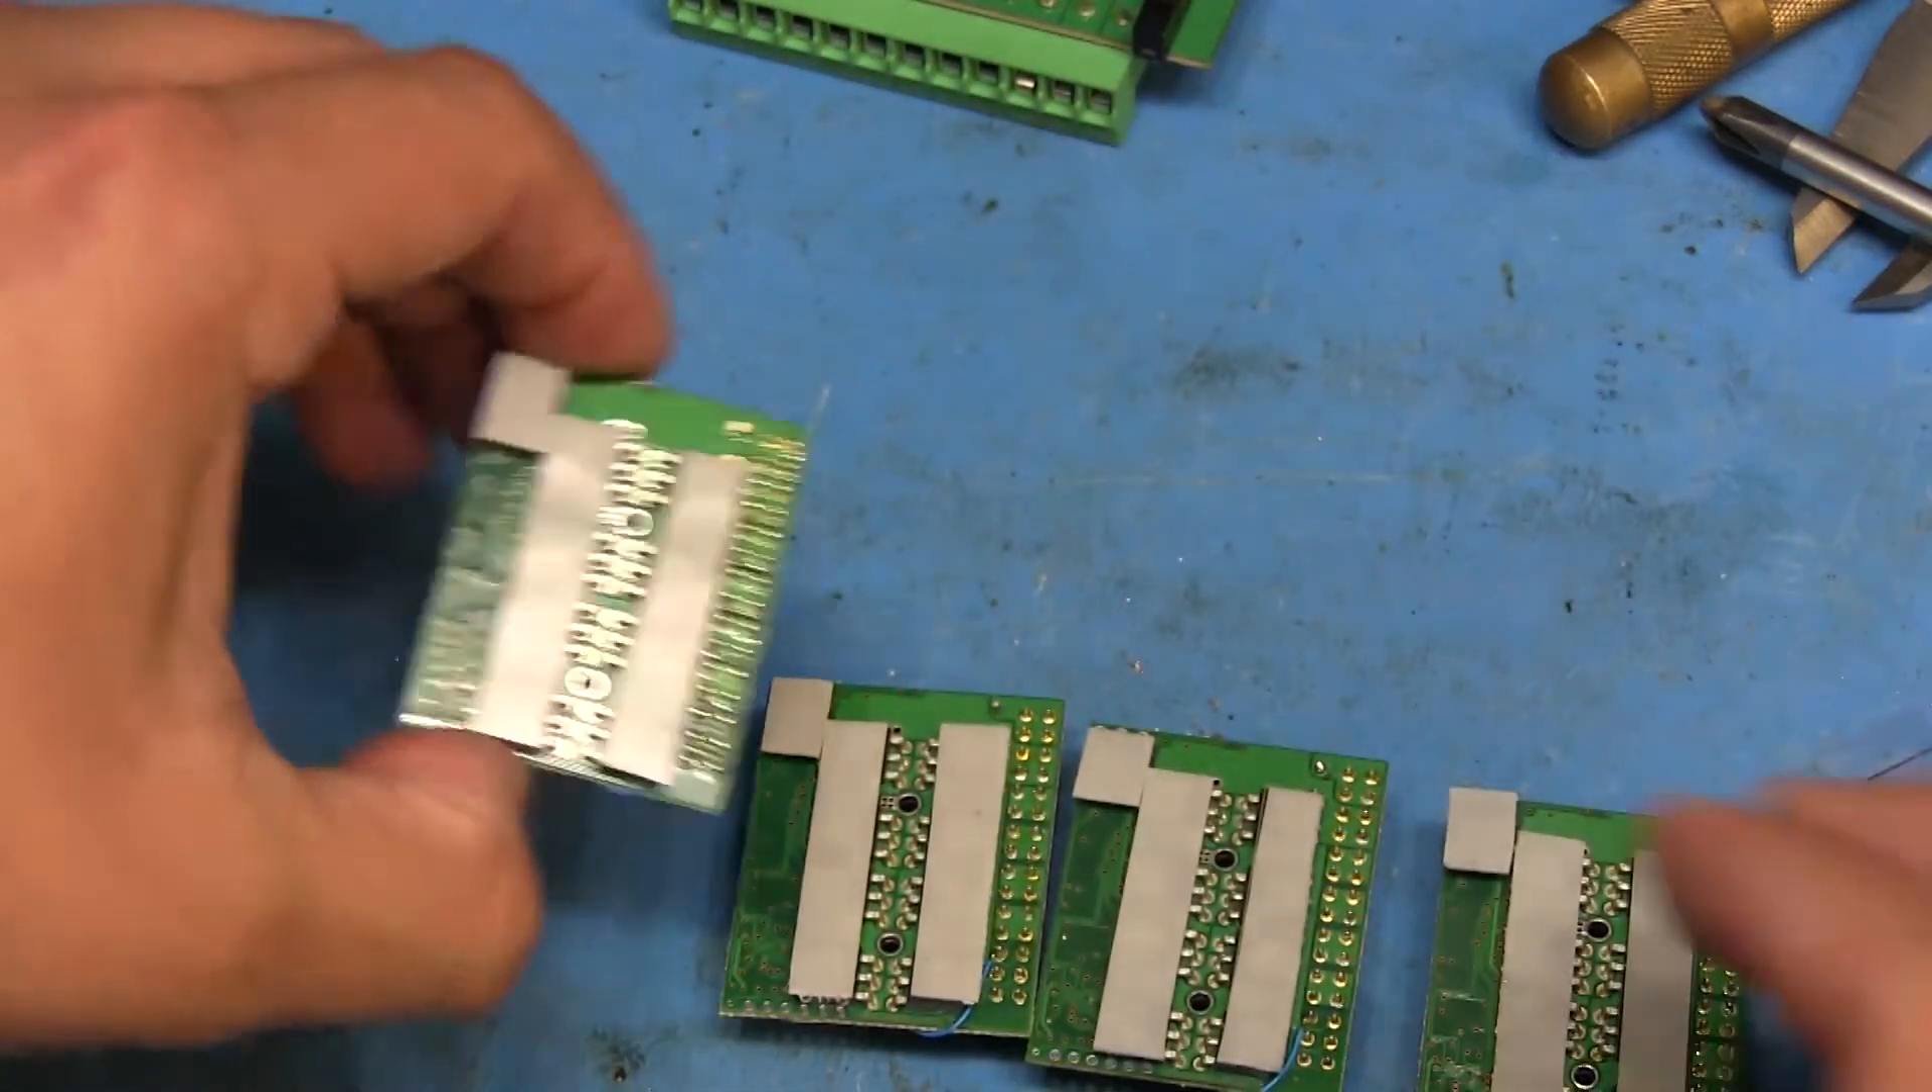I've got the thermal pads on the bottom of all the little motor drivers now.